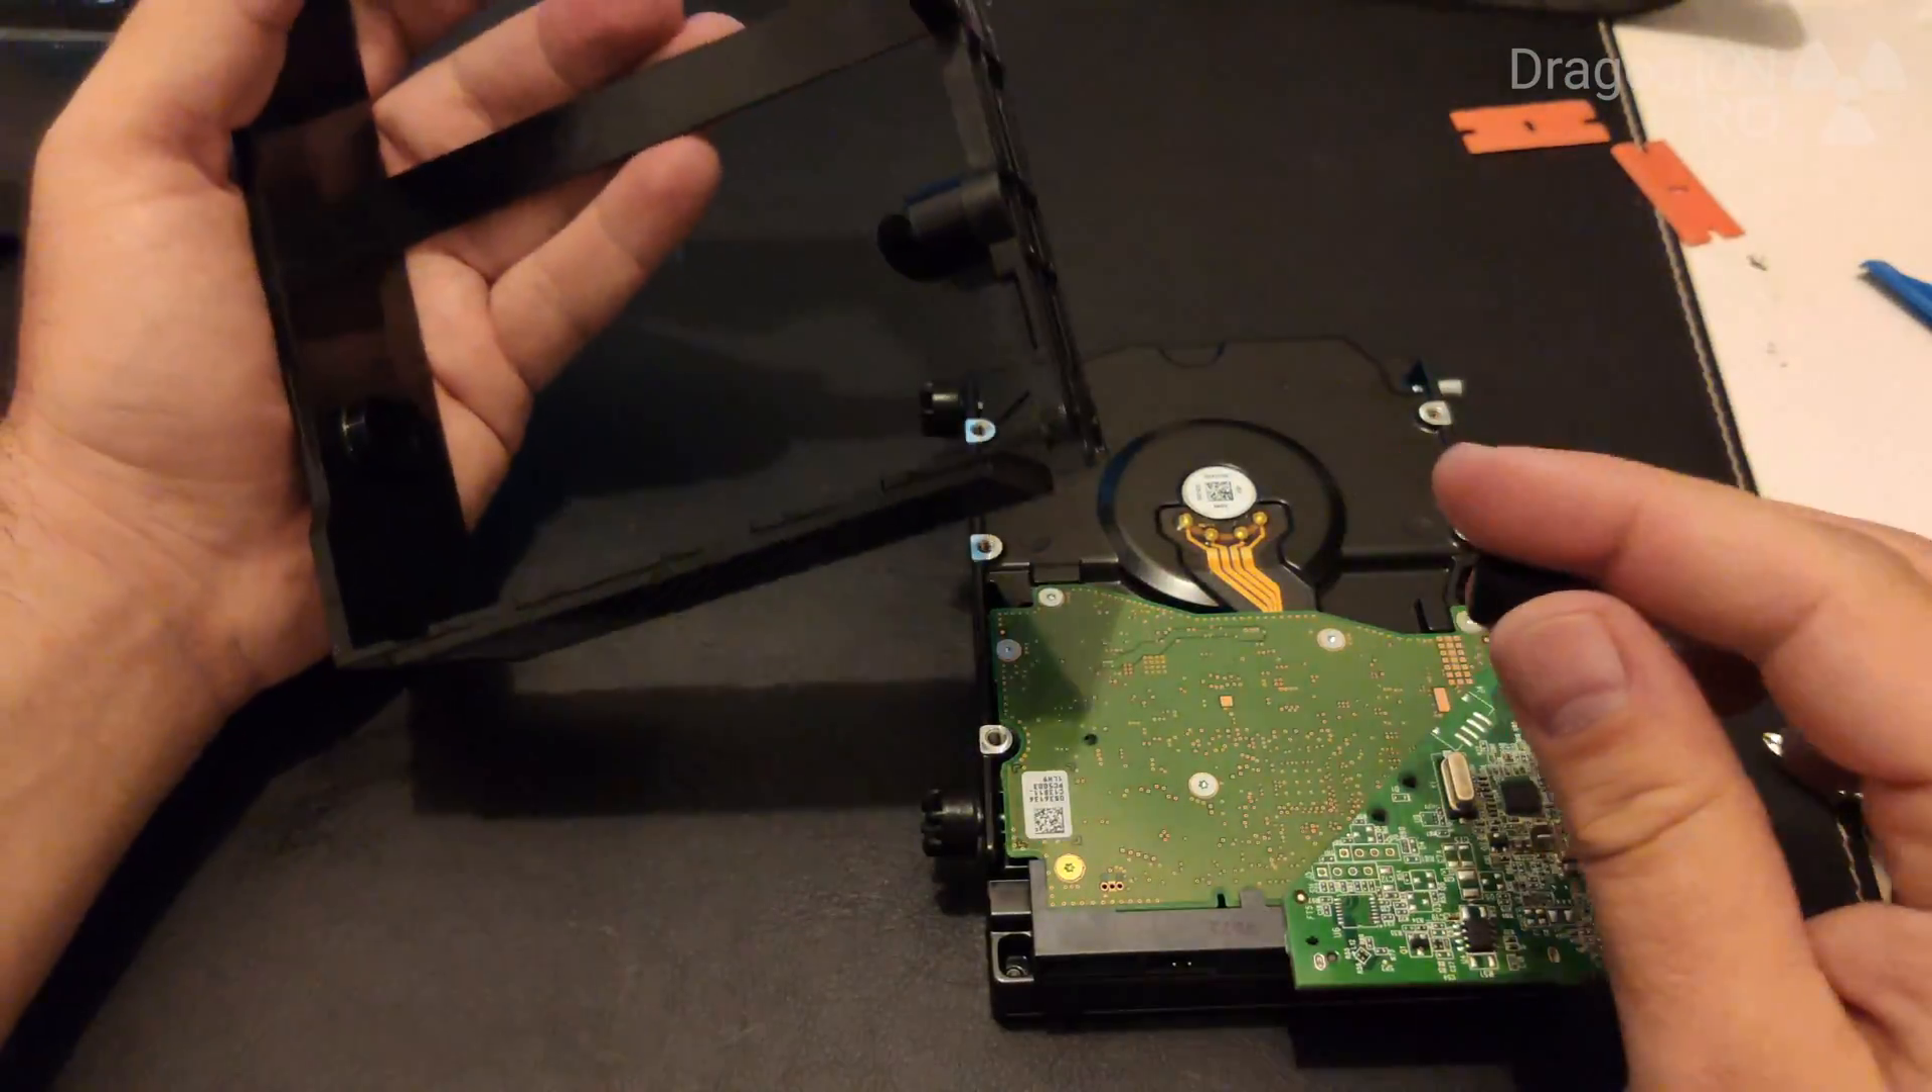So now the hard drive is out.